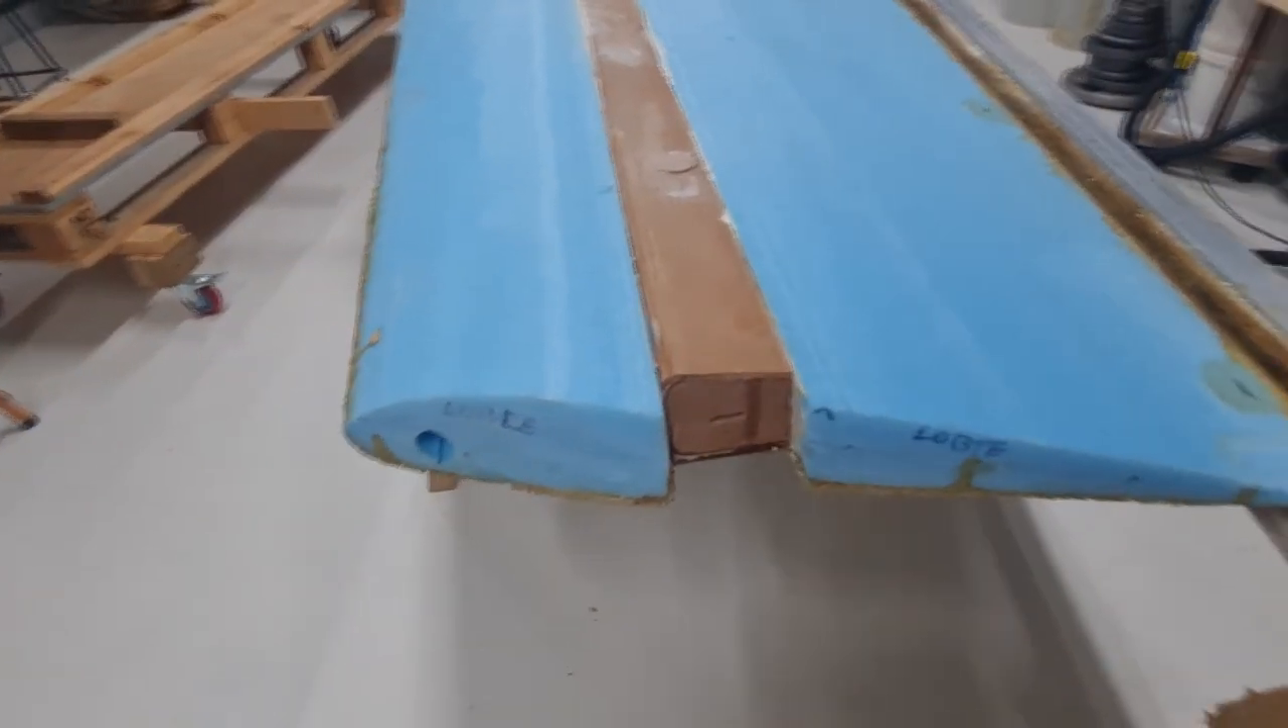The end here is just left bare or naked until we get the winglets on.